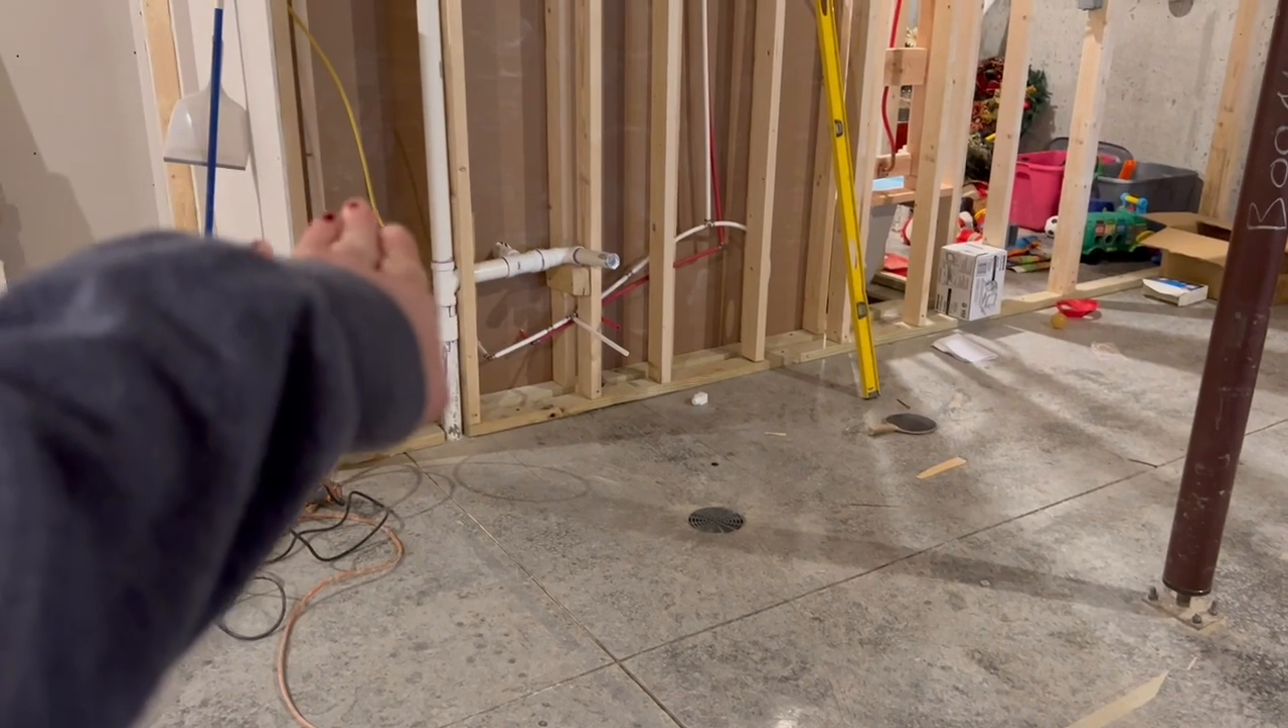So, in this area, you can see over here where James went ahead and started out. He got our plumbing and water lines ran and ready to go, so that is where the sink is going to be.